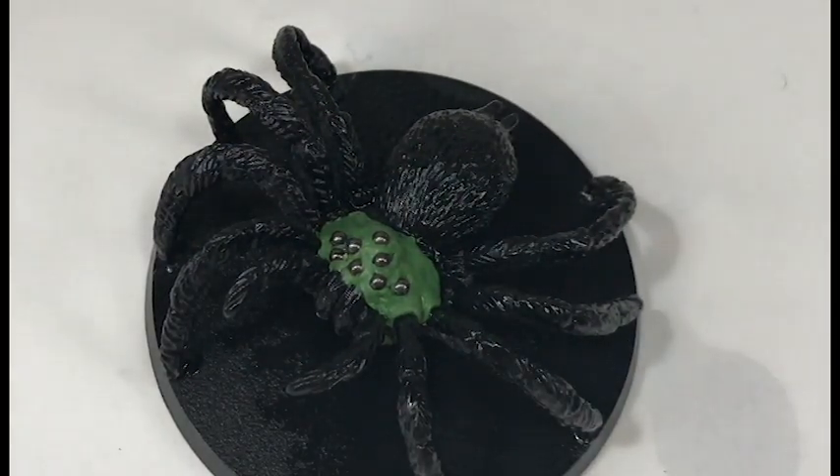And there's our spider on the base with the legs attached.